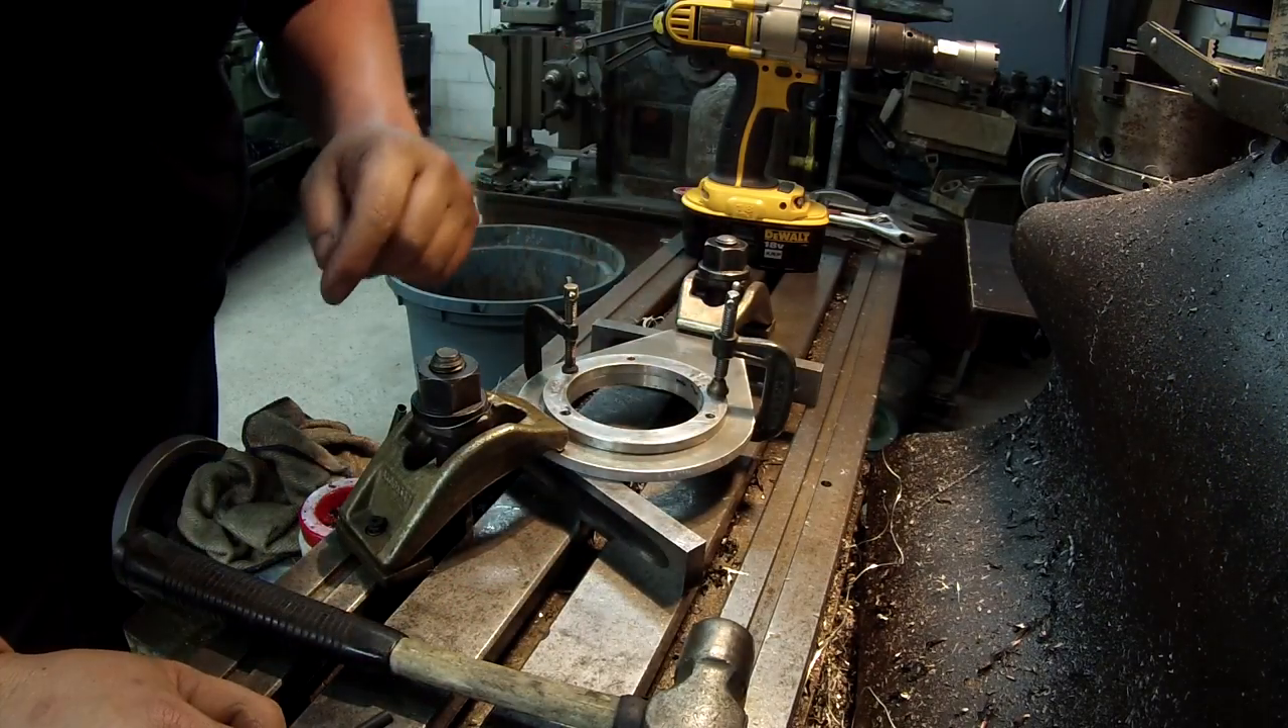I got the ring clamped on there.